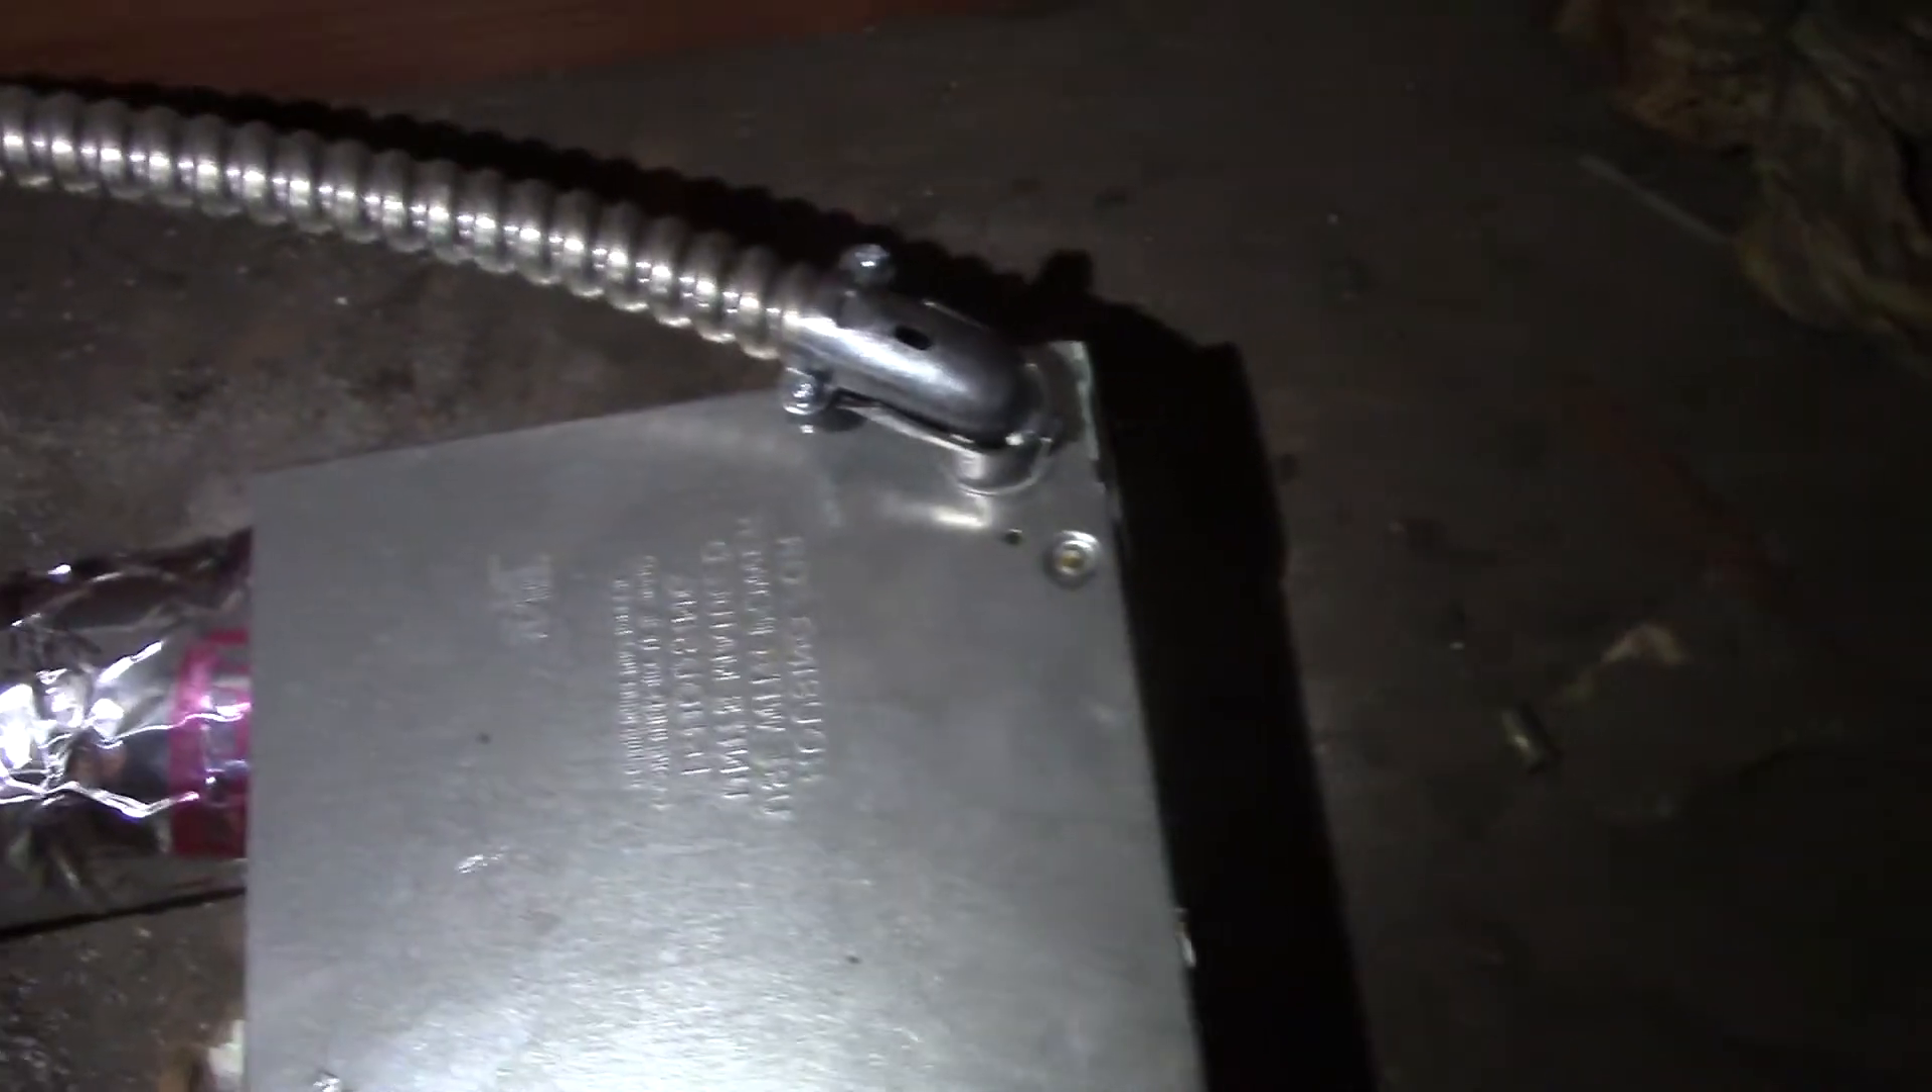There's my flex conduit coming to the top of the box with that 90 degree fitting on there.